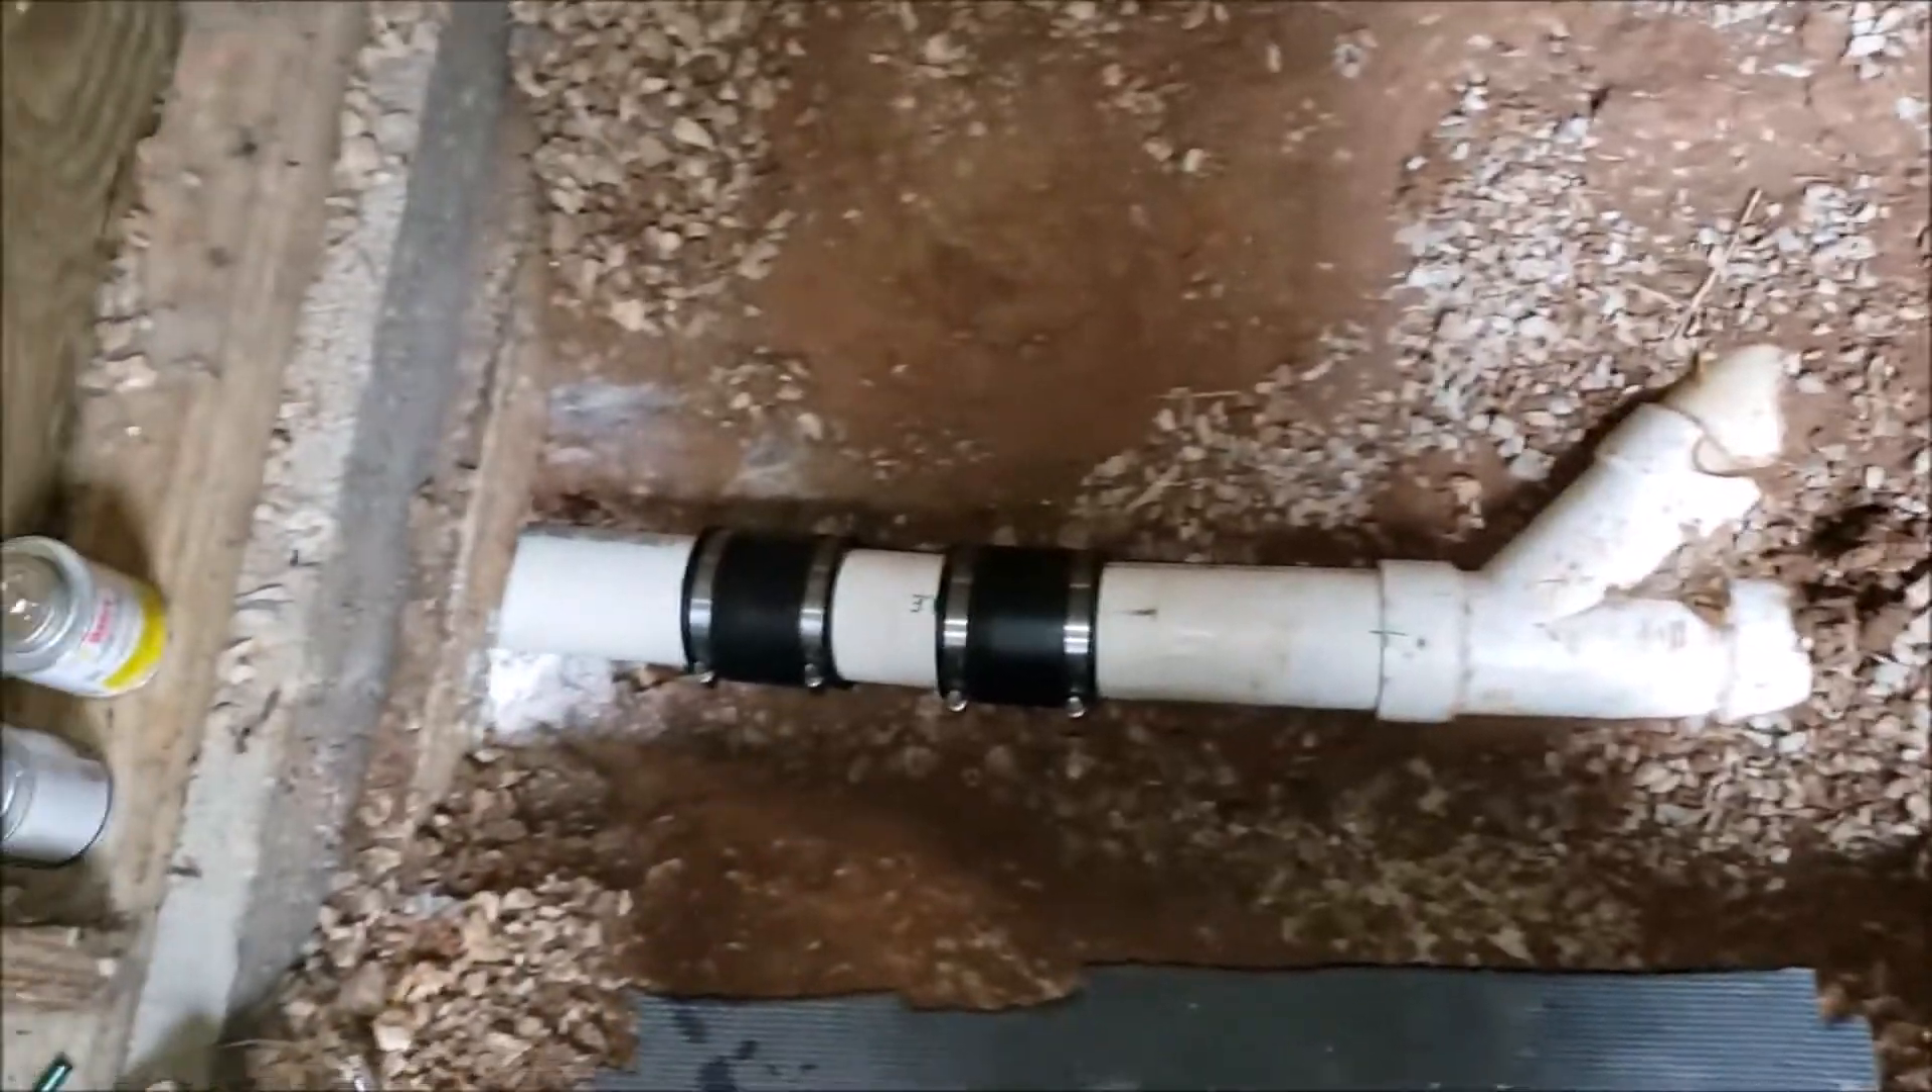All right so now you can see now see now the pipes are nice and straight.